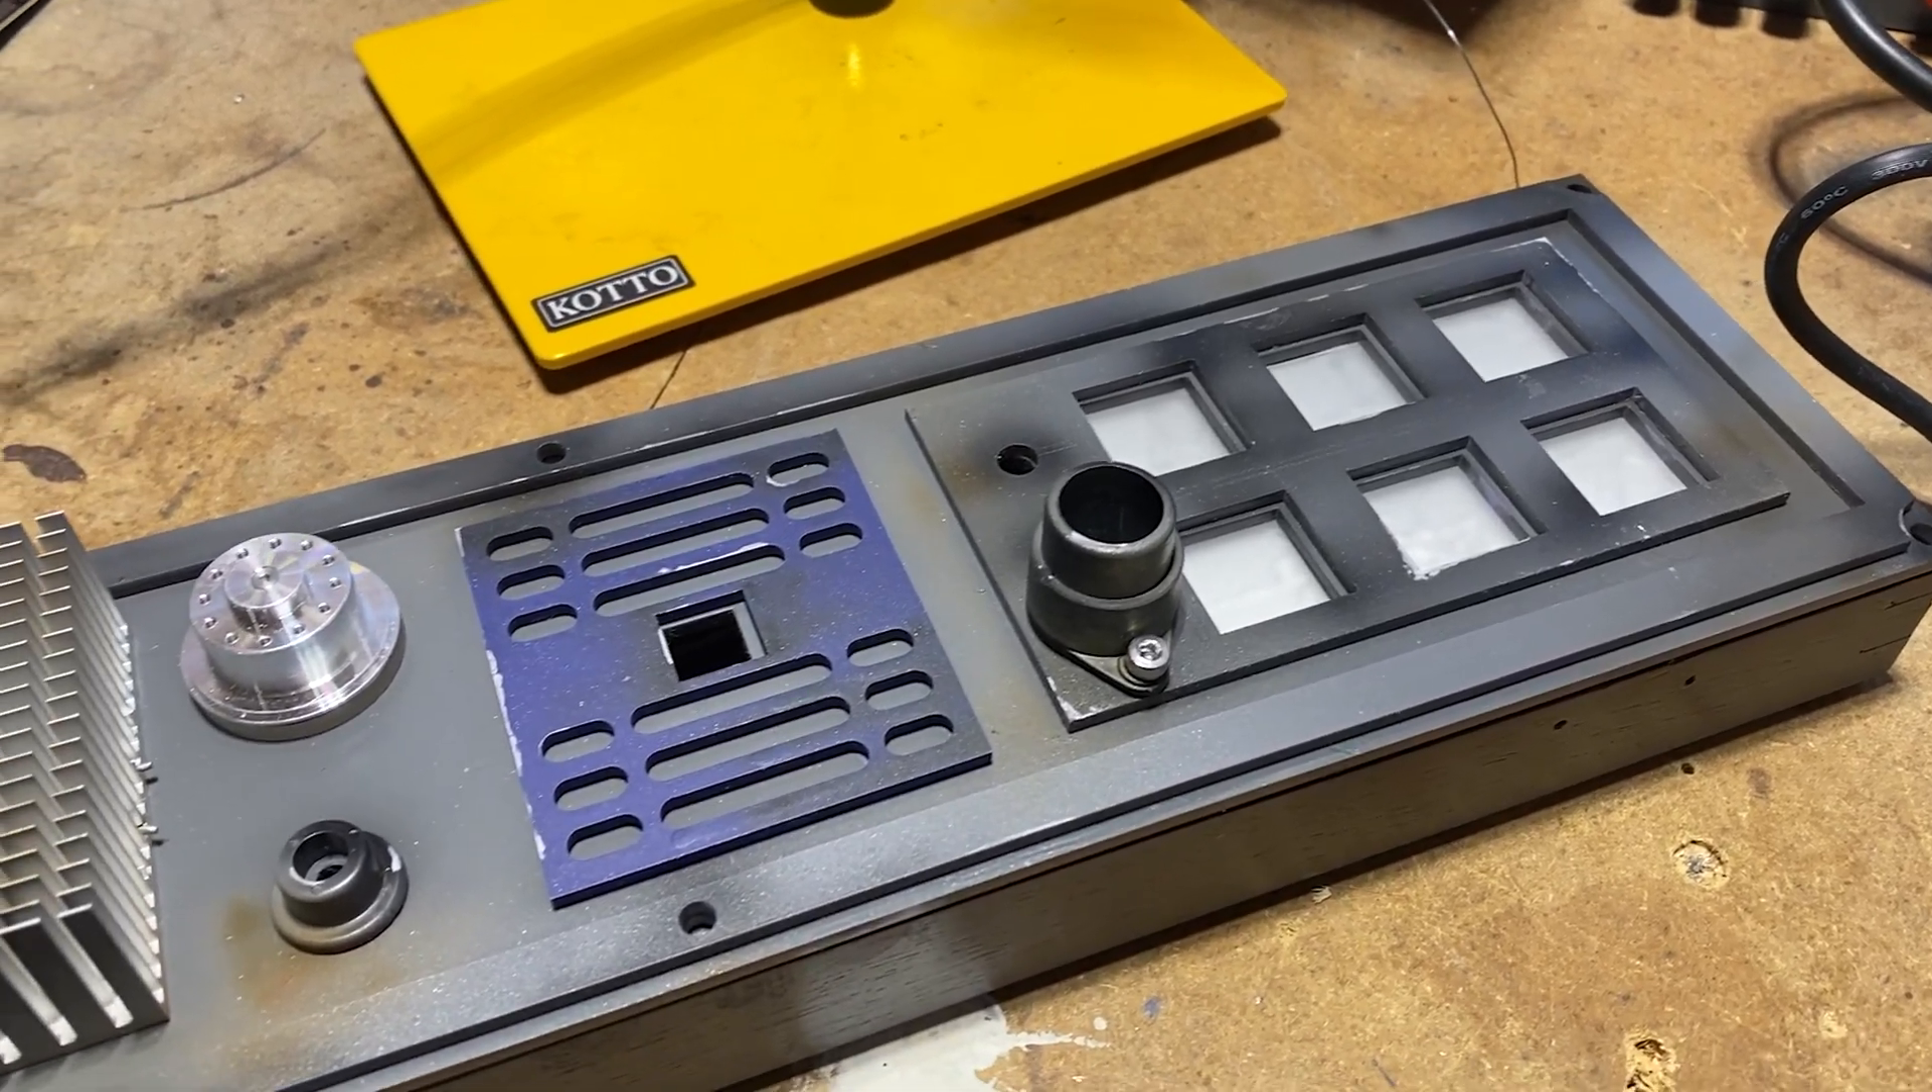Here is the look so far with the panel sitting in its proper position on the box.